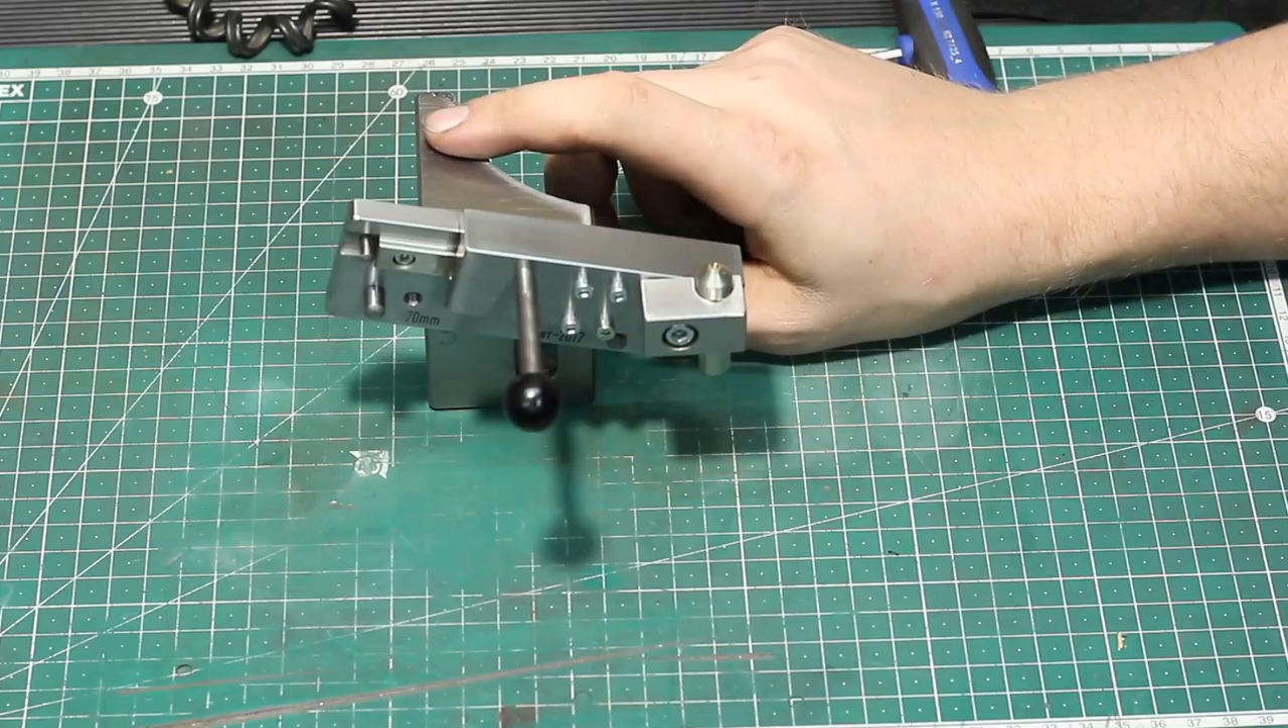There we go, that's the diamond dresser finished. Mounted all back together.